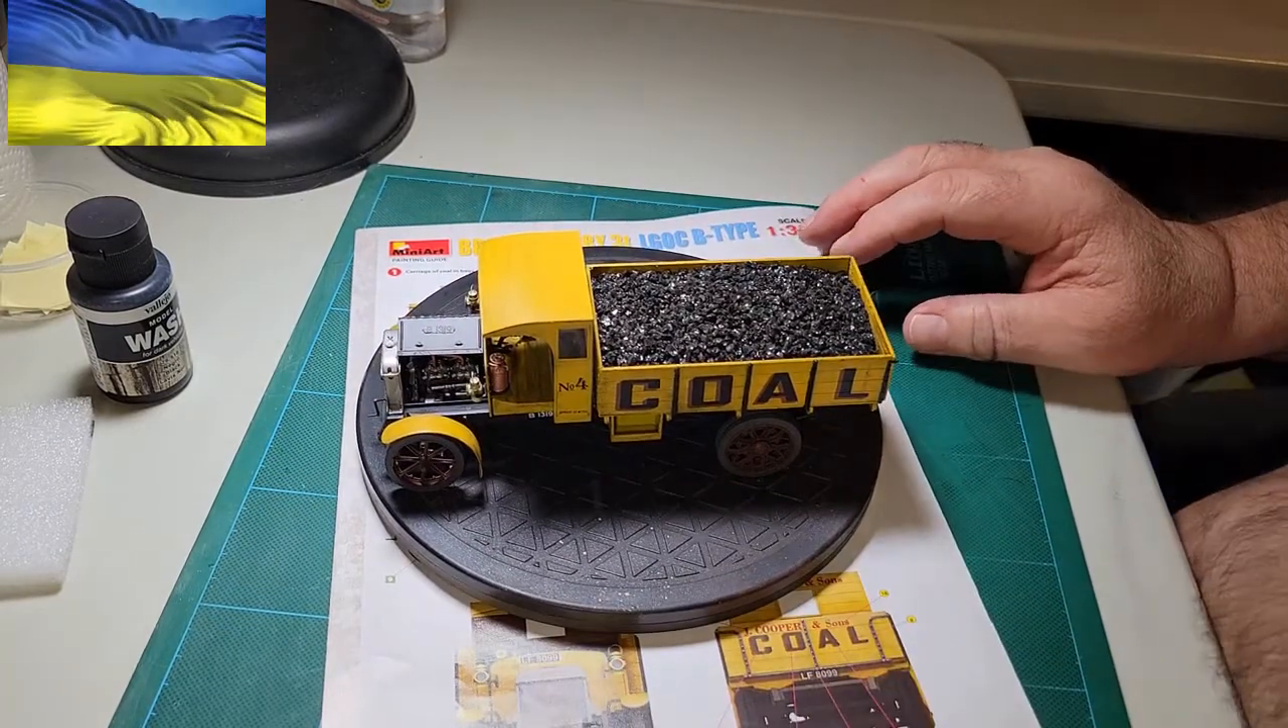There we are with our coal in the back.